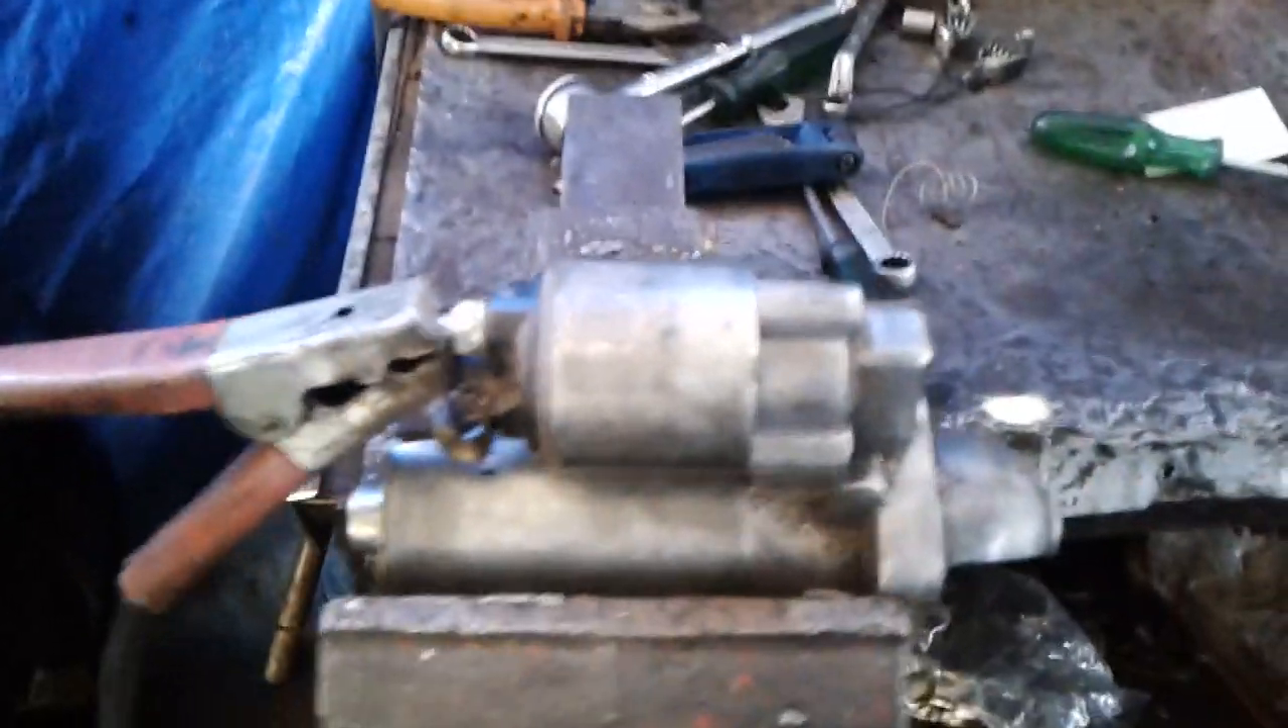Já montei o arranquezinho aqui na bancada agora.